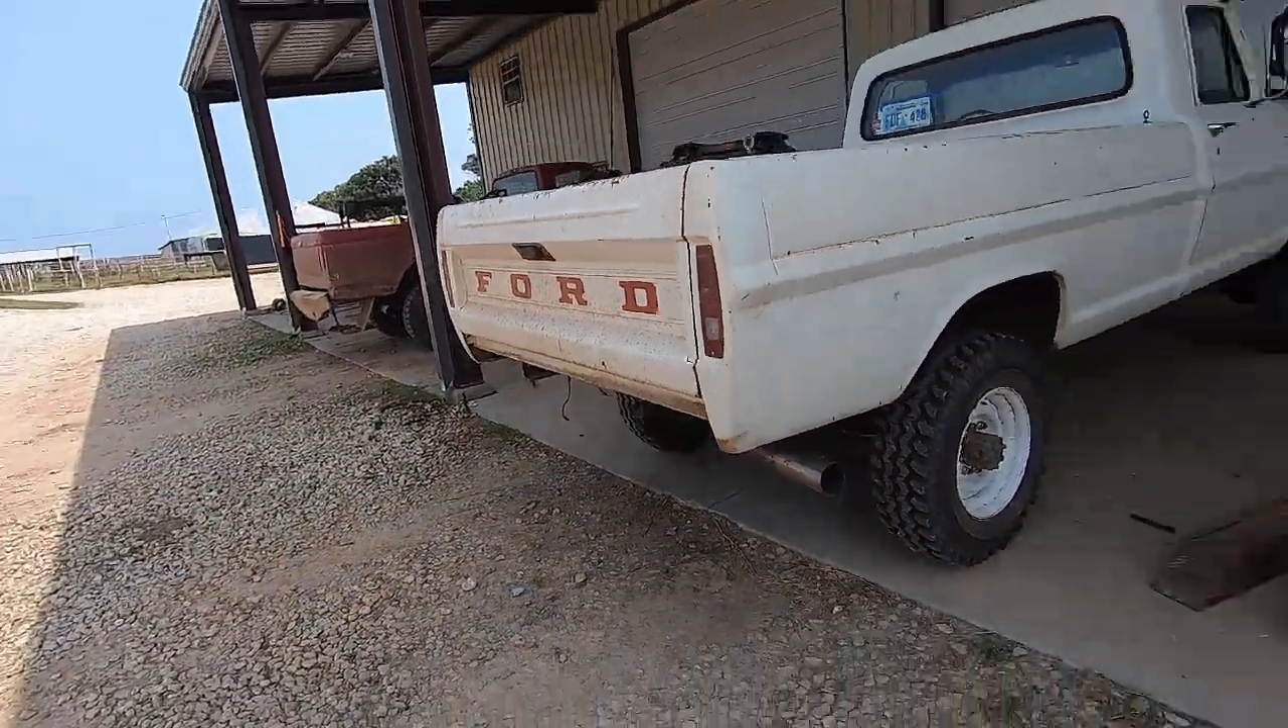This thing is pretty much done well we don't have the rear bumper here but look what I got.